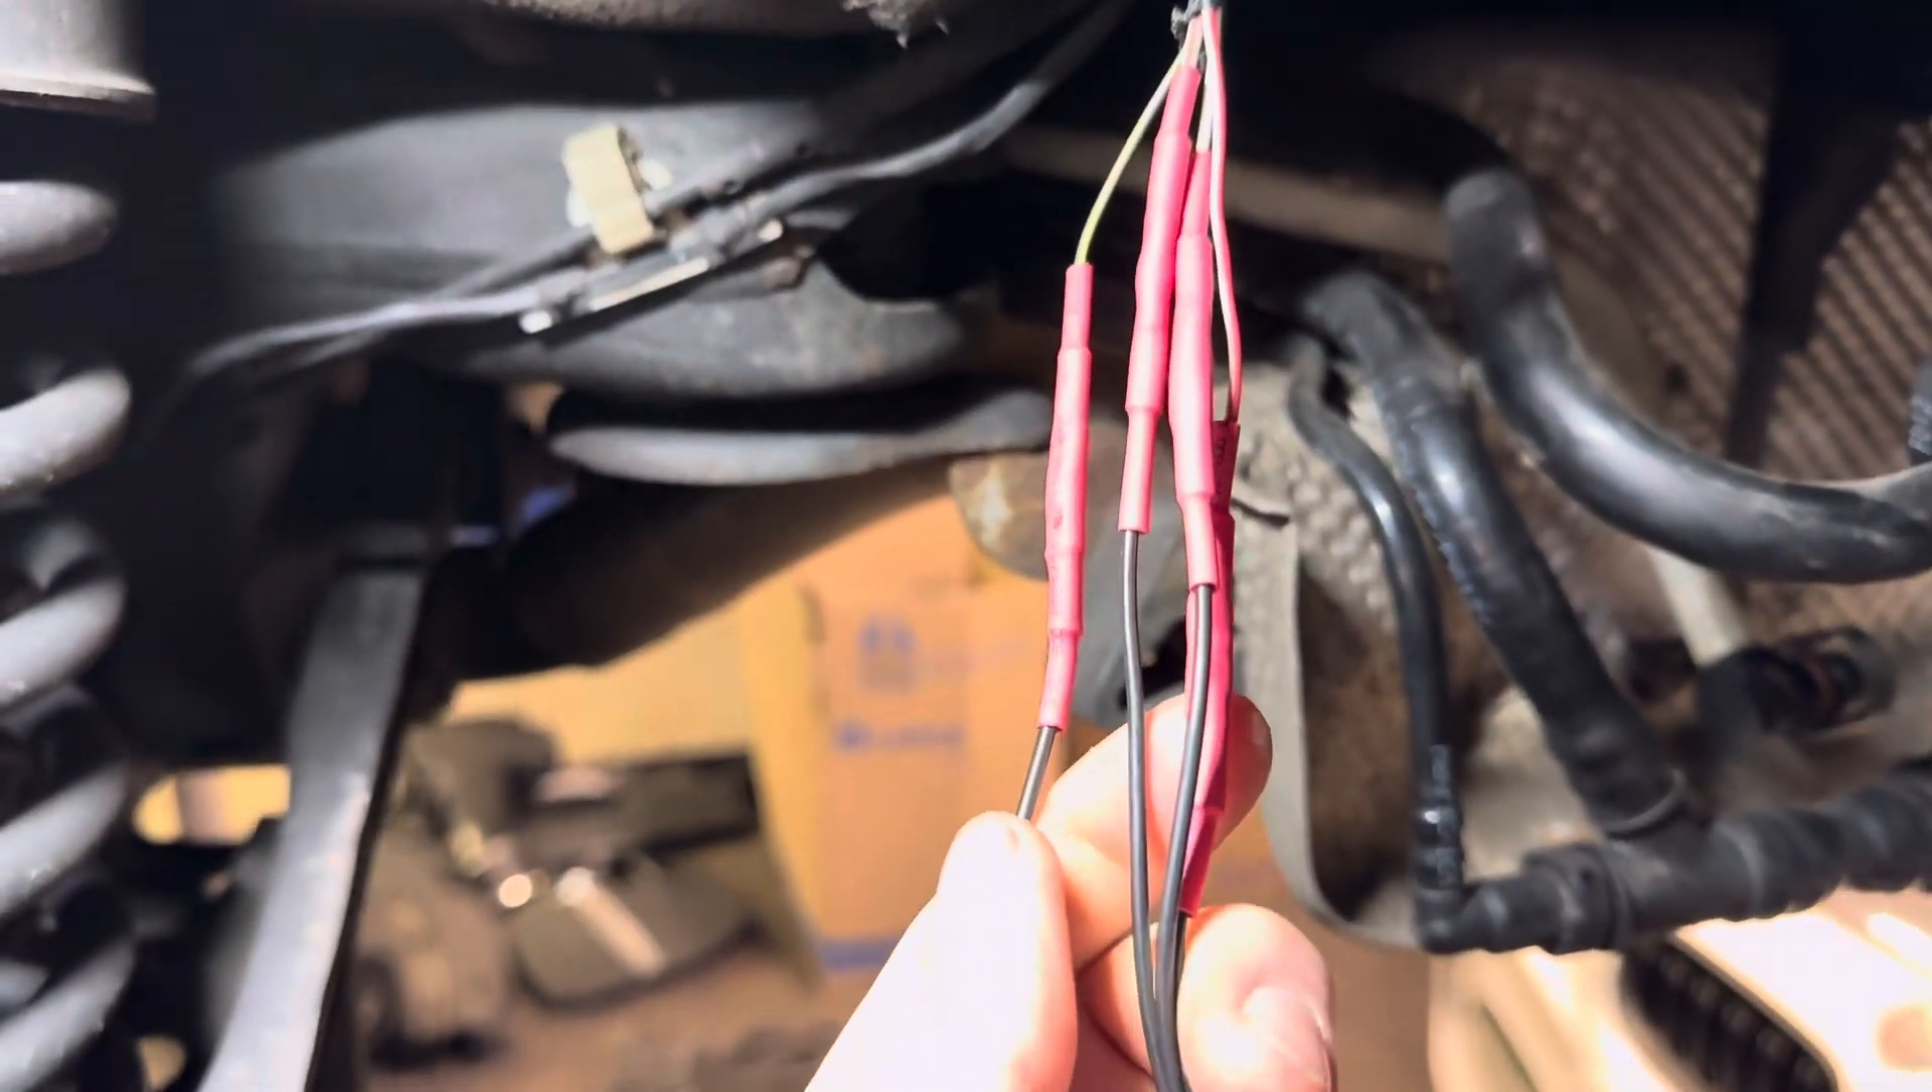All right so now we have the heat shrink on the wiring and looks pretty dang good.